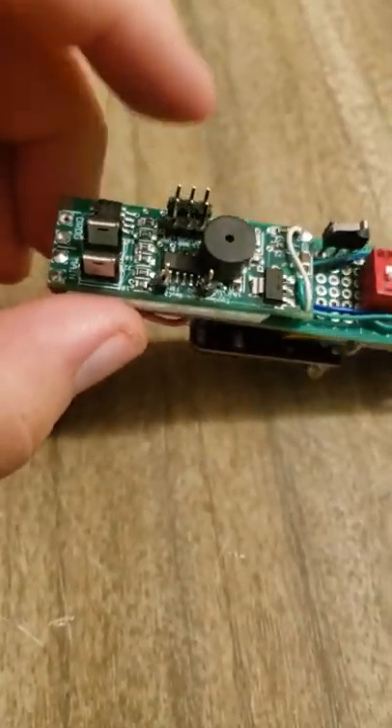Right now I've got the pins not jumped.